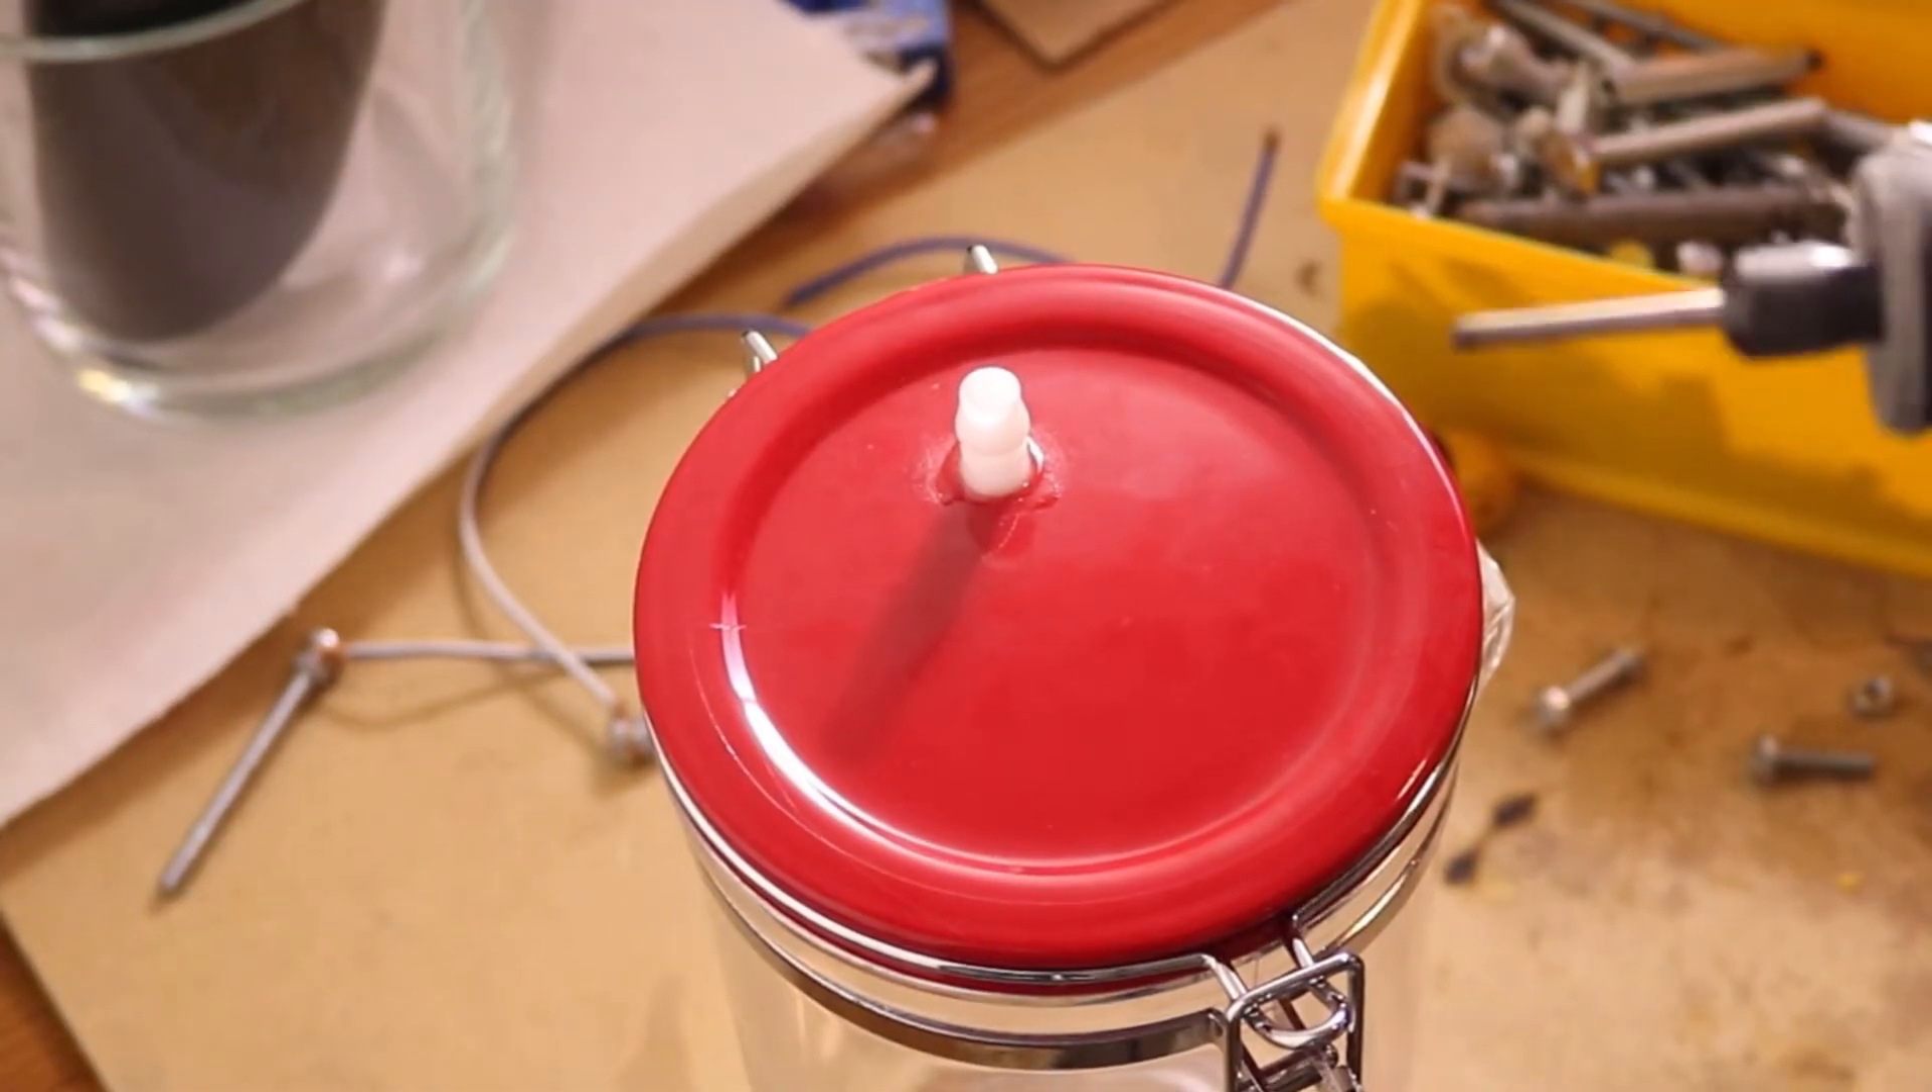For the gas output I drilled a hole in the lid of the container and glued in a hose fitting.